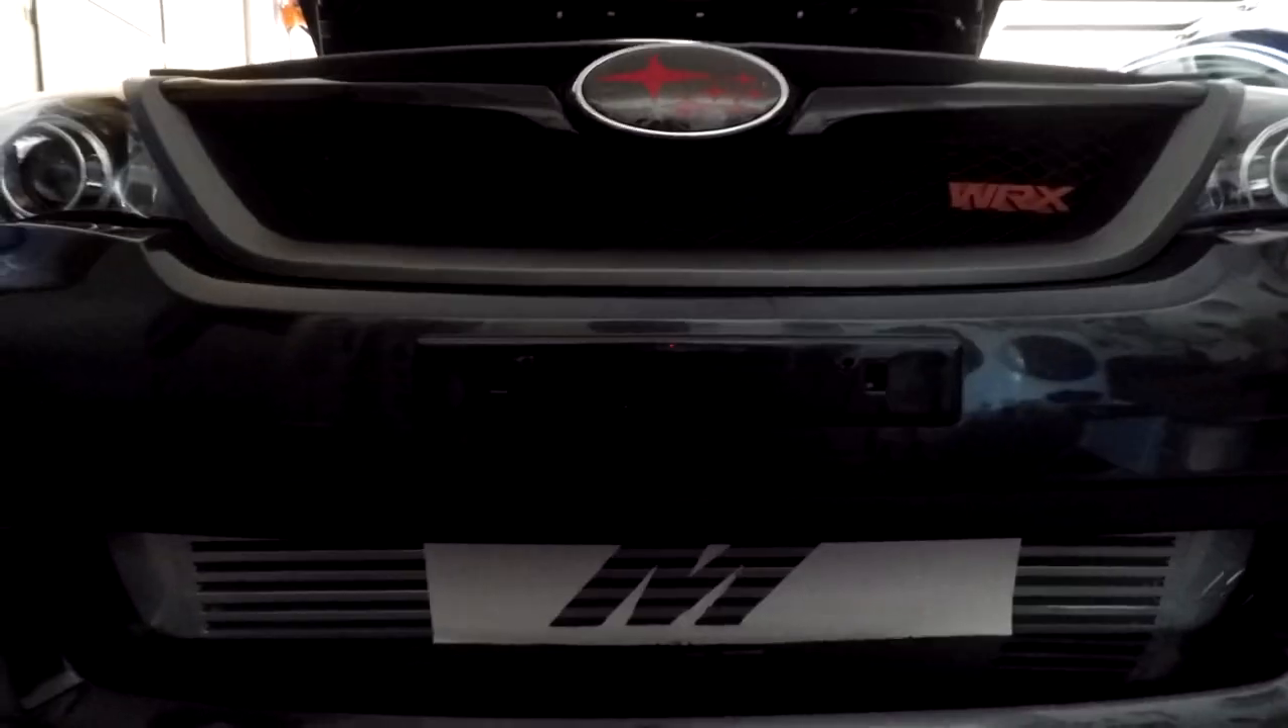So as you can see, I have the bumper on.